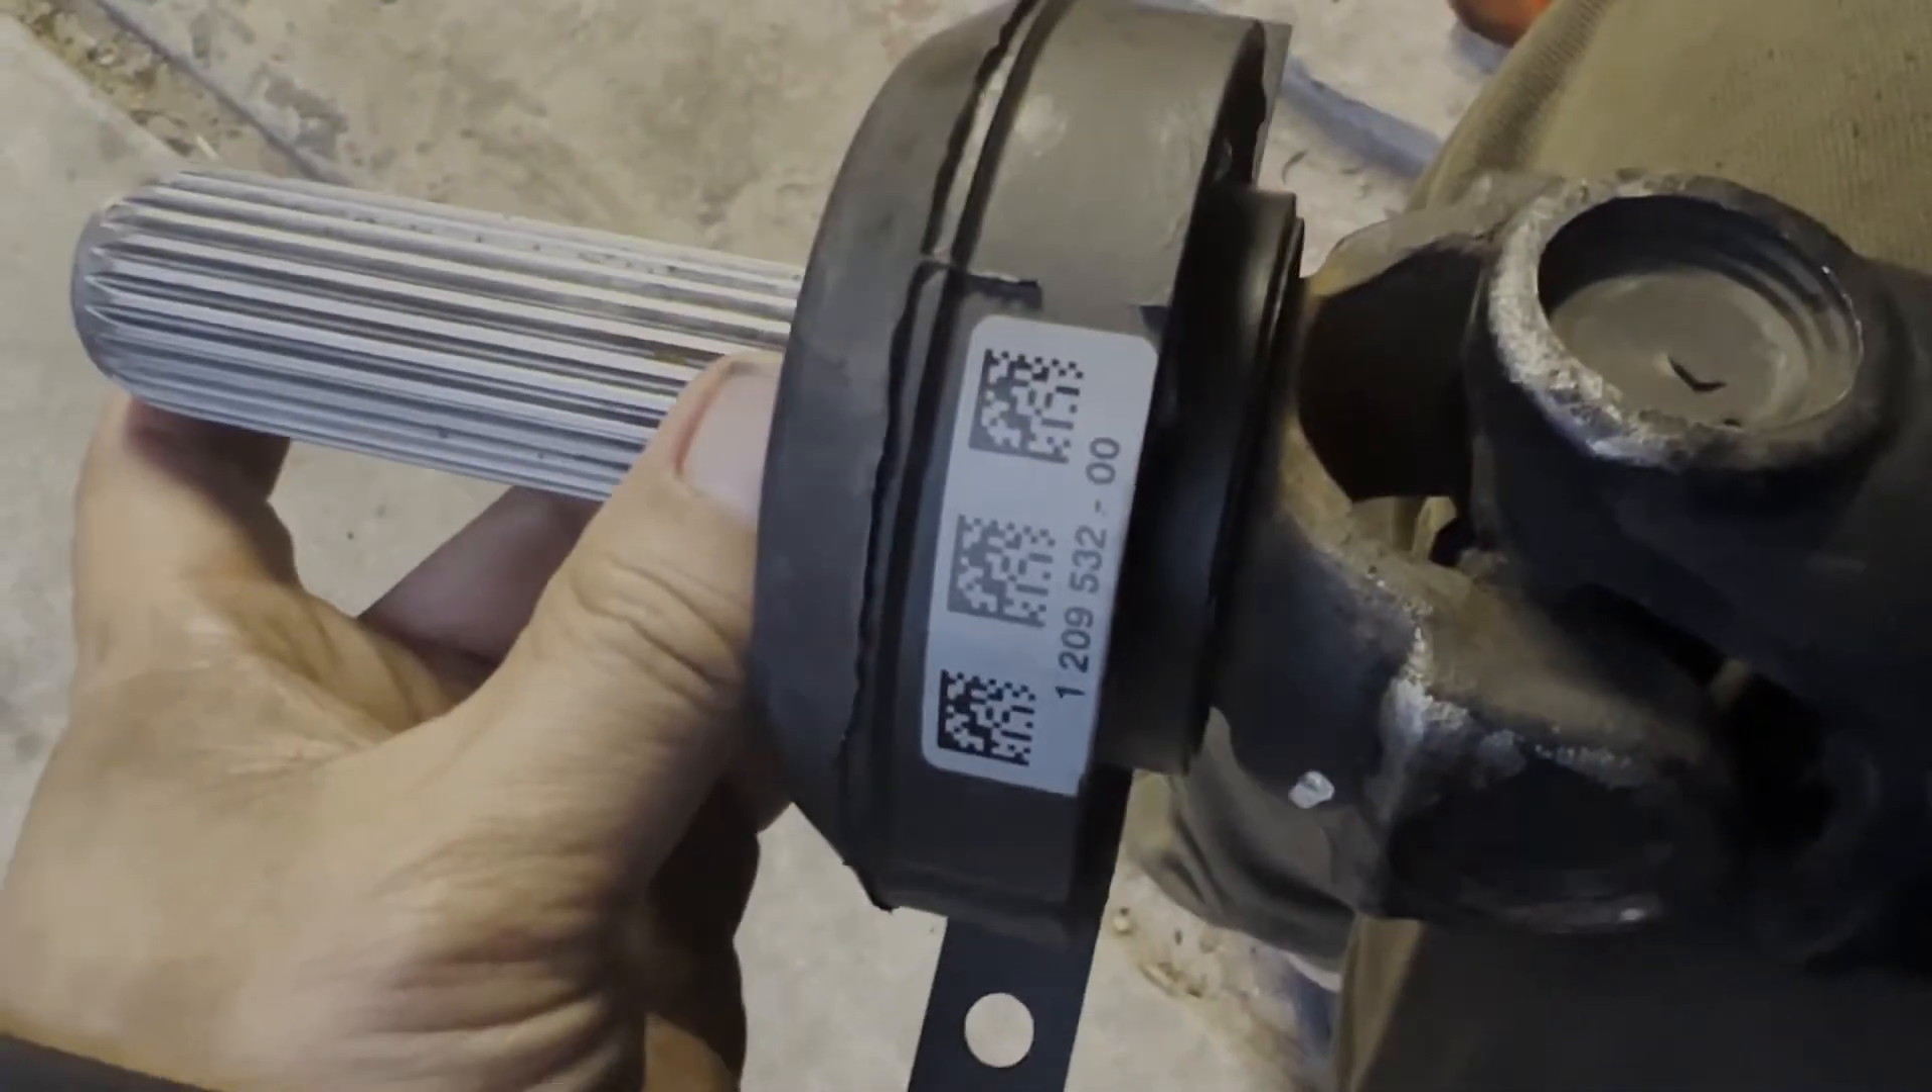I just installed this brand new OEM center bearing and I didn't even have to use any pipe to hammer it down.